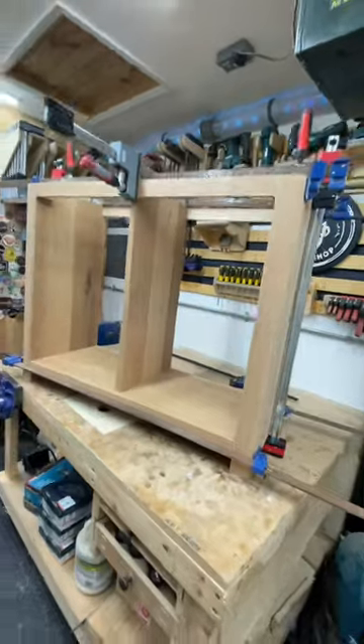I have got it all glued up and assembled, the main carcass anyway.